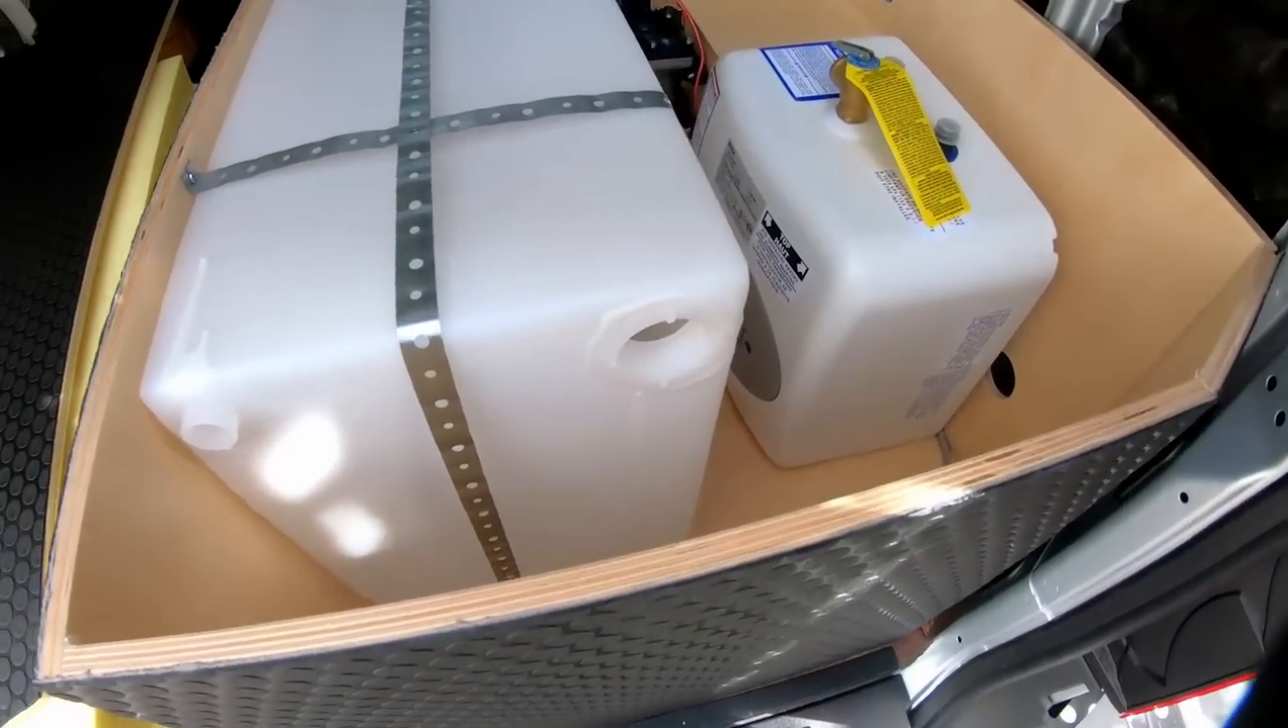All right so now that we've got all of the components installed inside of the cabinet here it is time to start the actual plumbing.